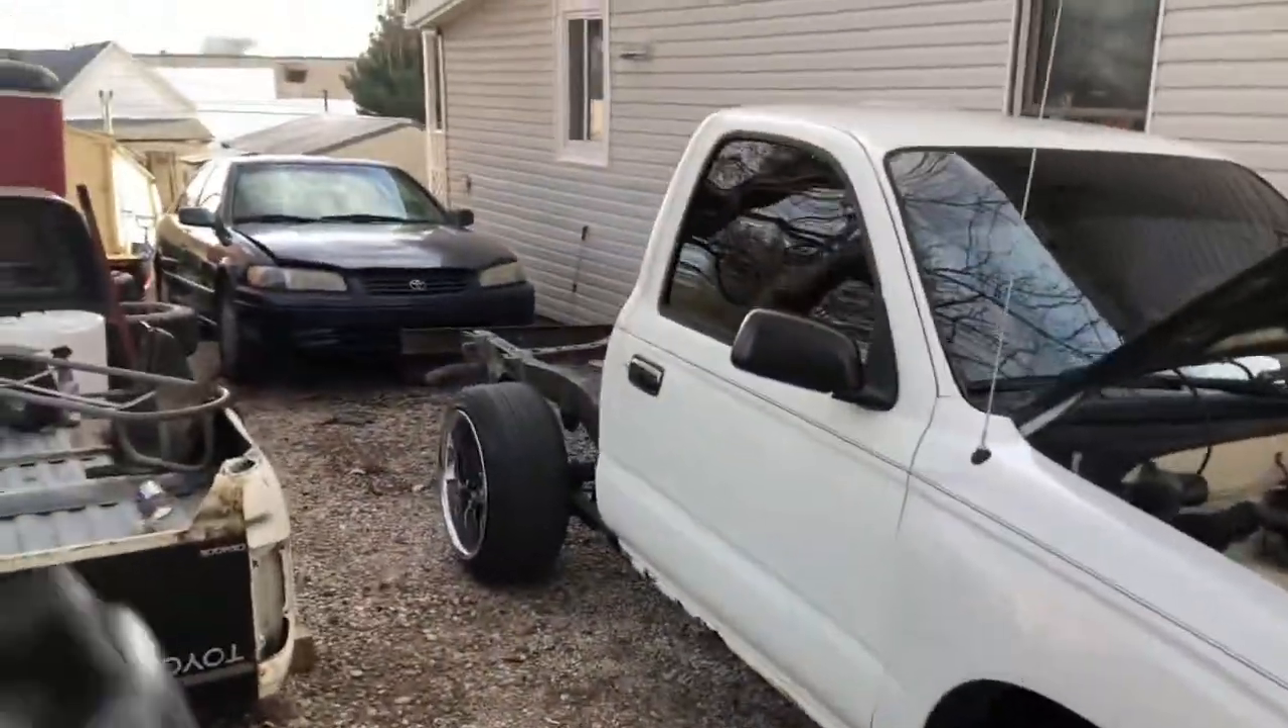Como ven no le he puesto la cama porque todavía tengo mucho que arreglar ahí.